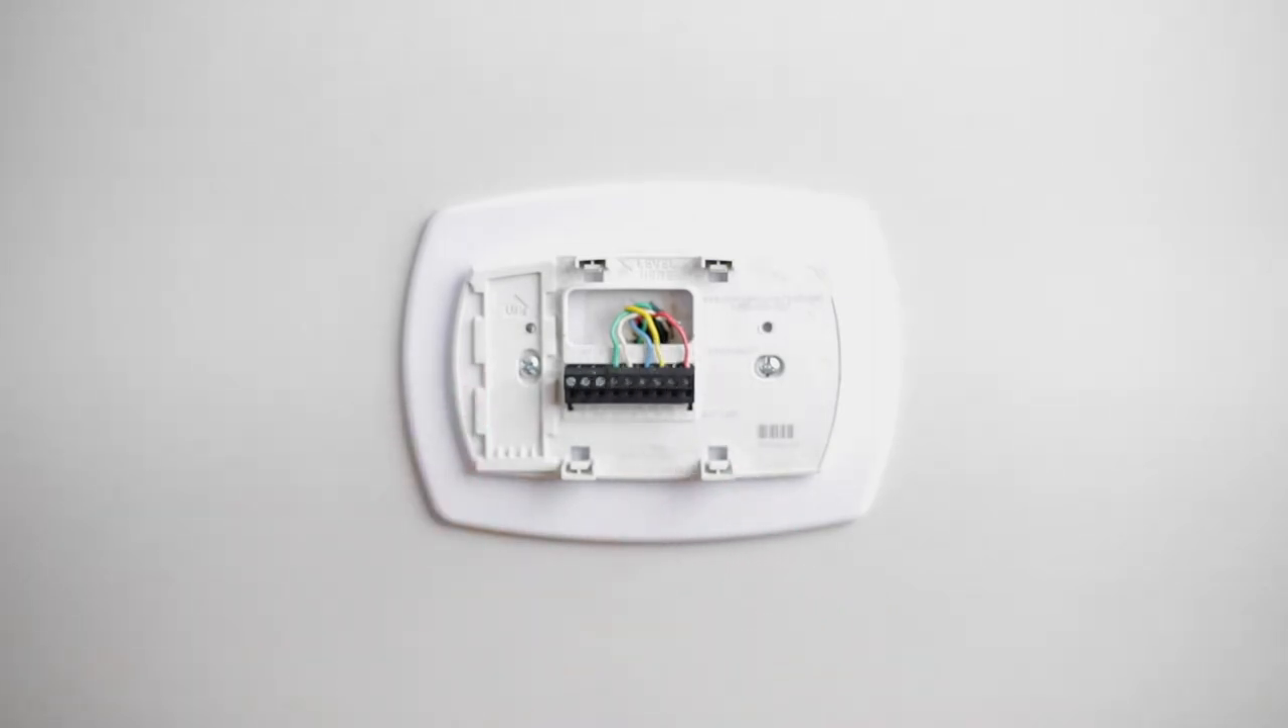Okay, now we can see our wires are exposed here.